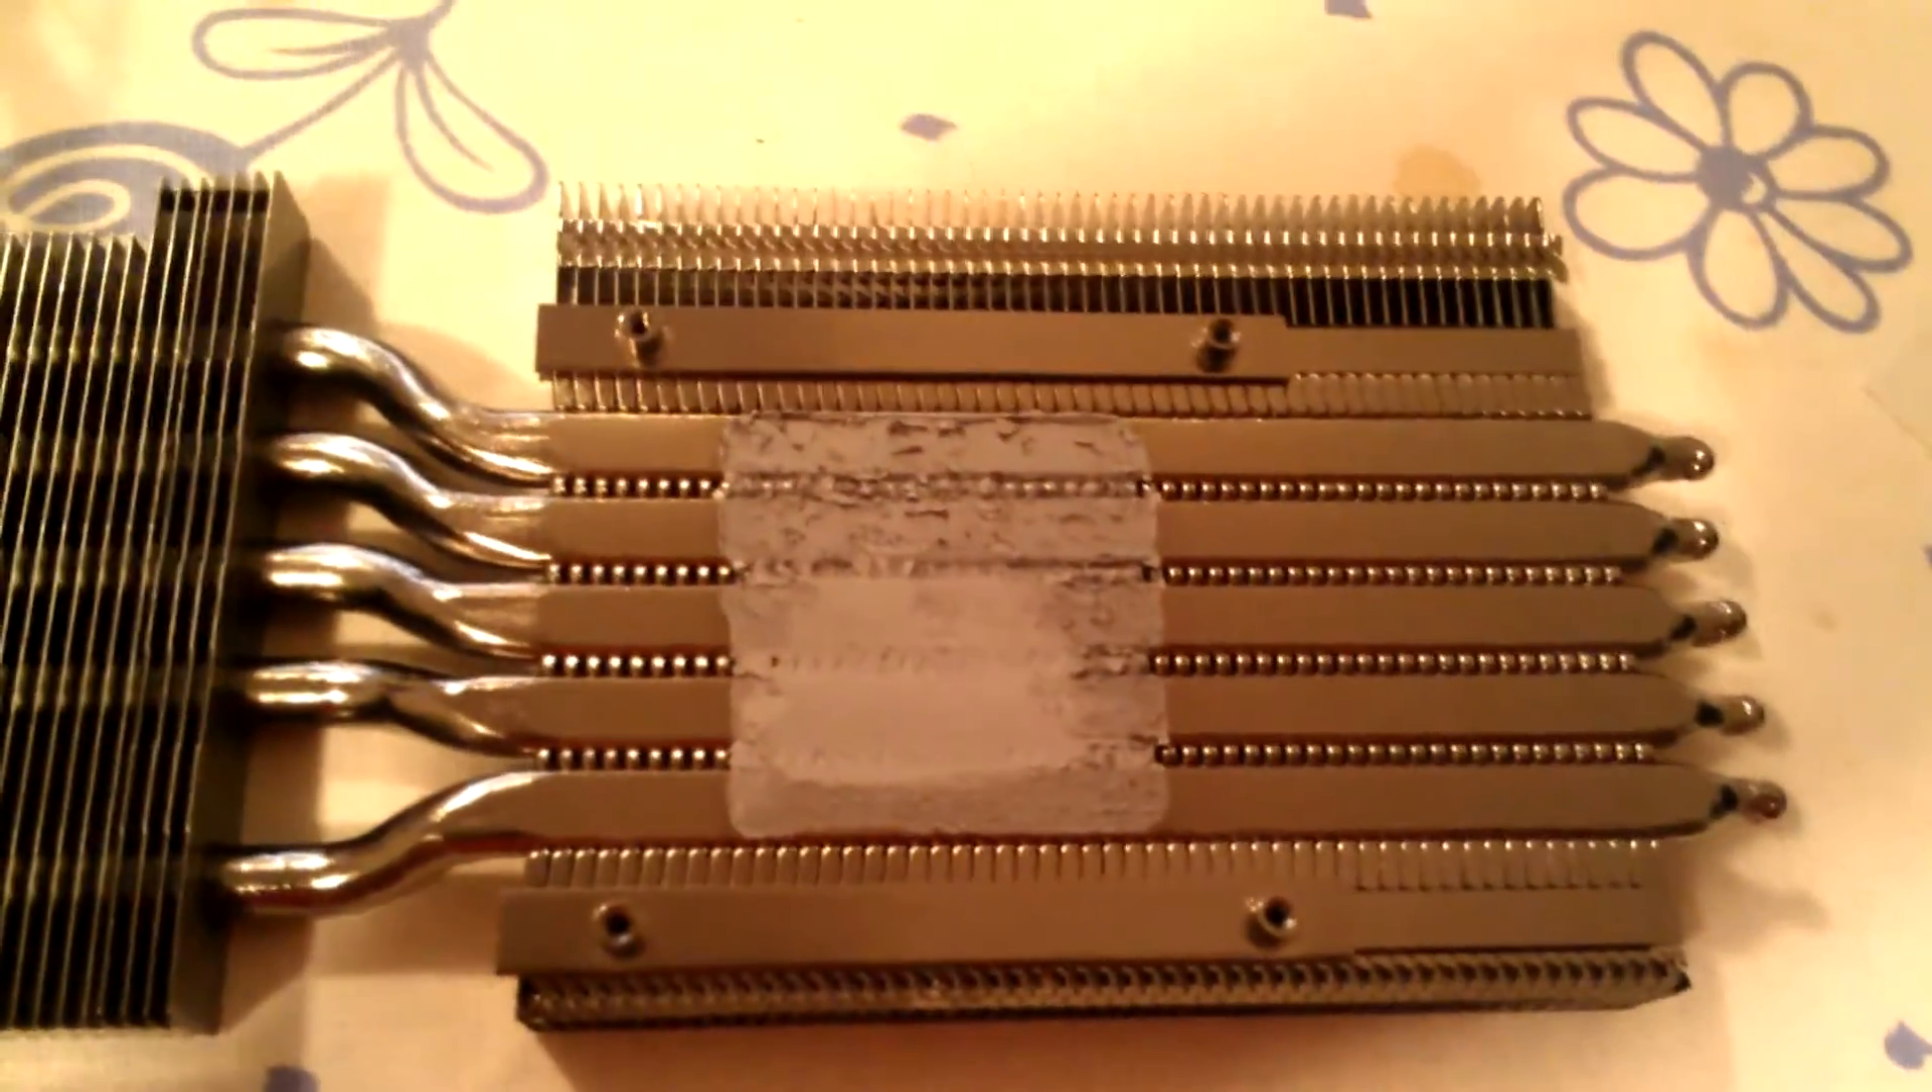All right now we got the heat sink off and you can tell it's a heat pipe design but I think they did a pretty terrible job on this thermal compound if I'm honest.